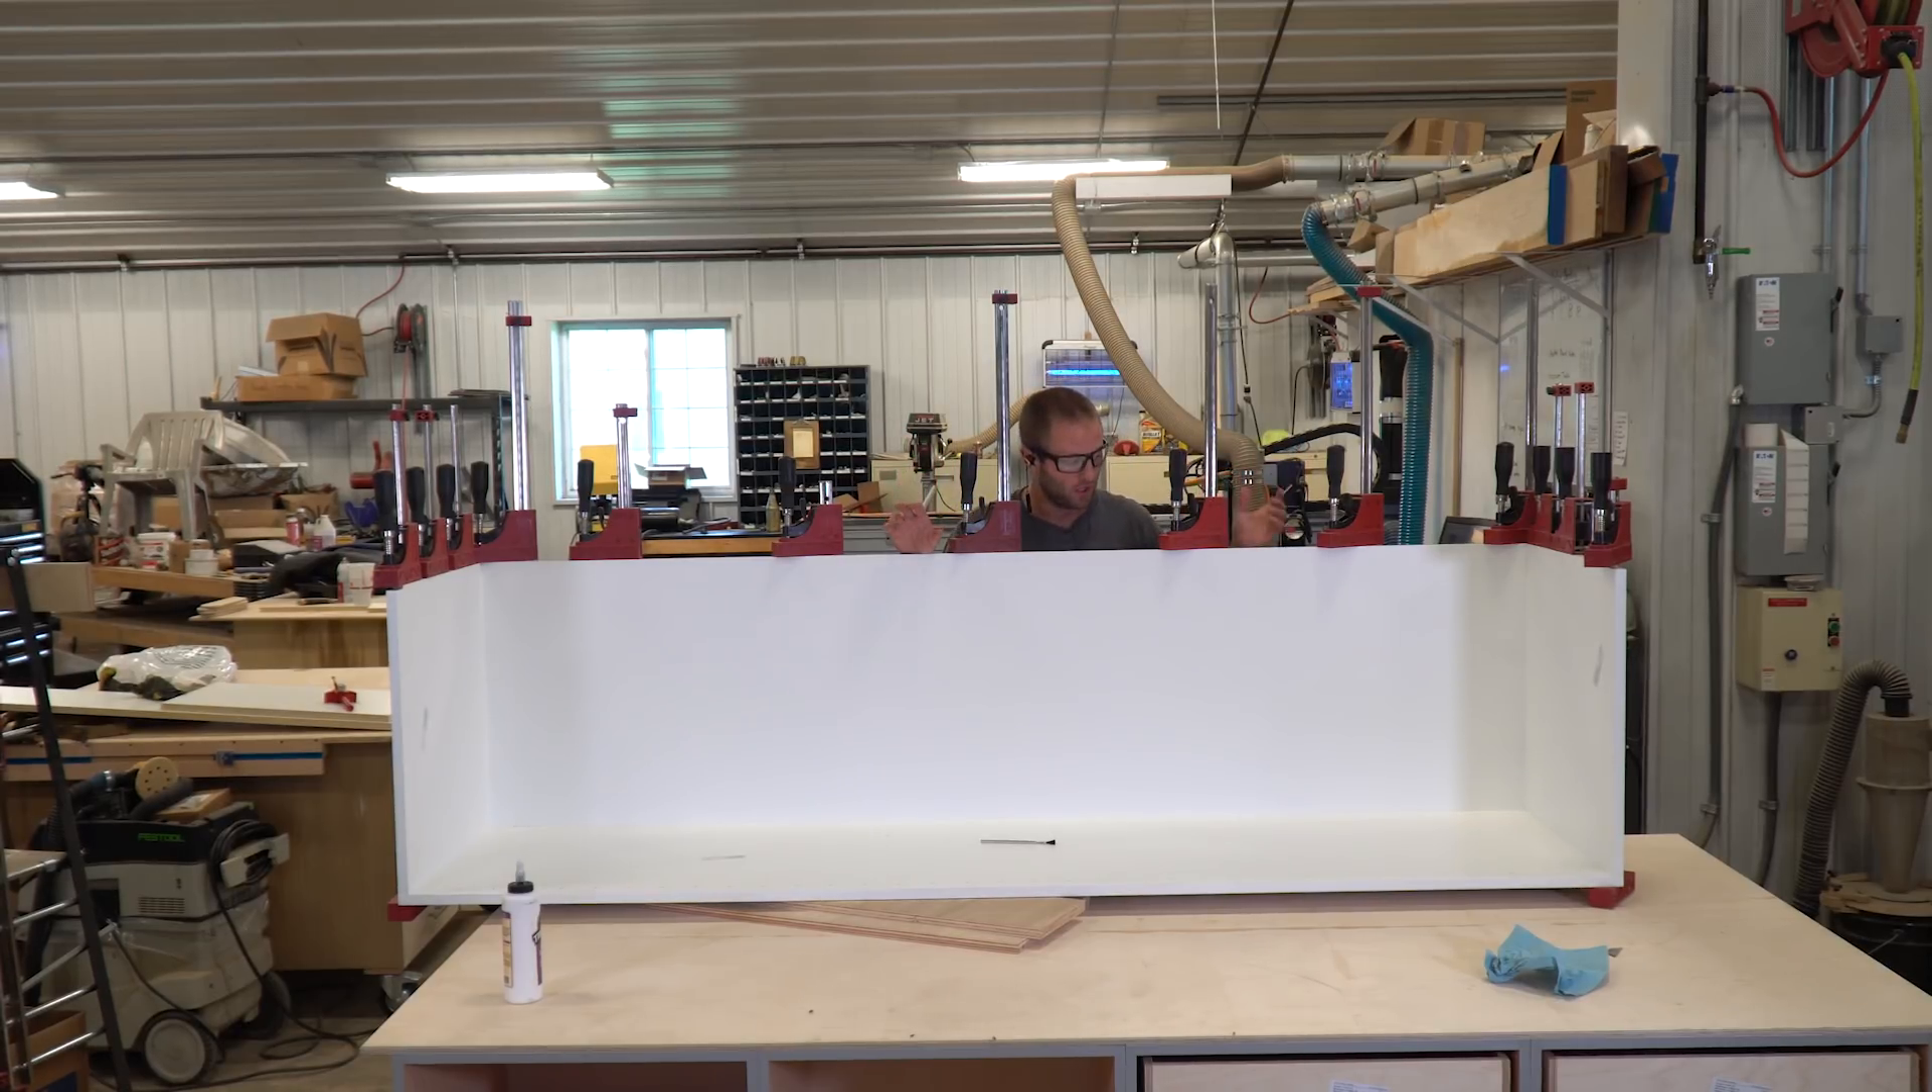But basically I've got the back, the top, bottom on and everything is all clamped up.